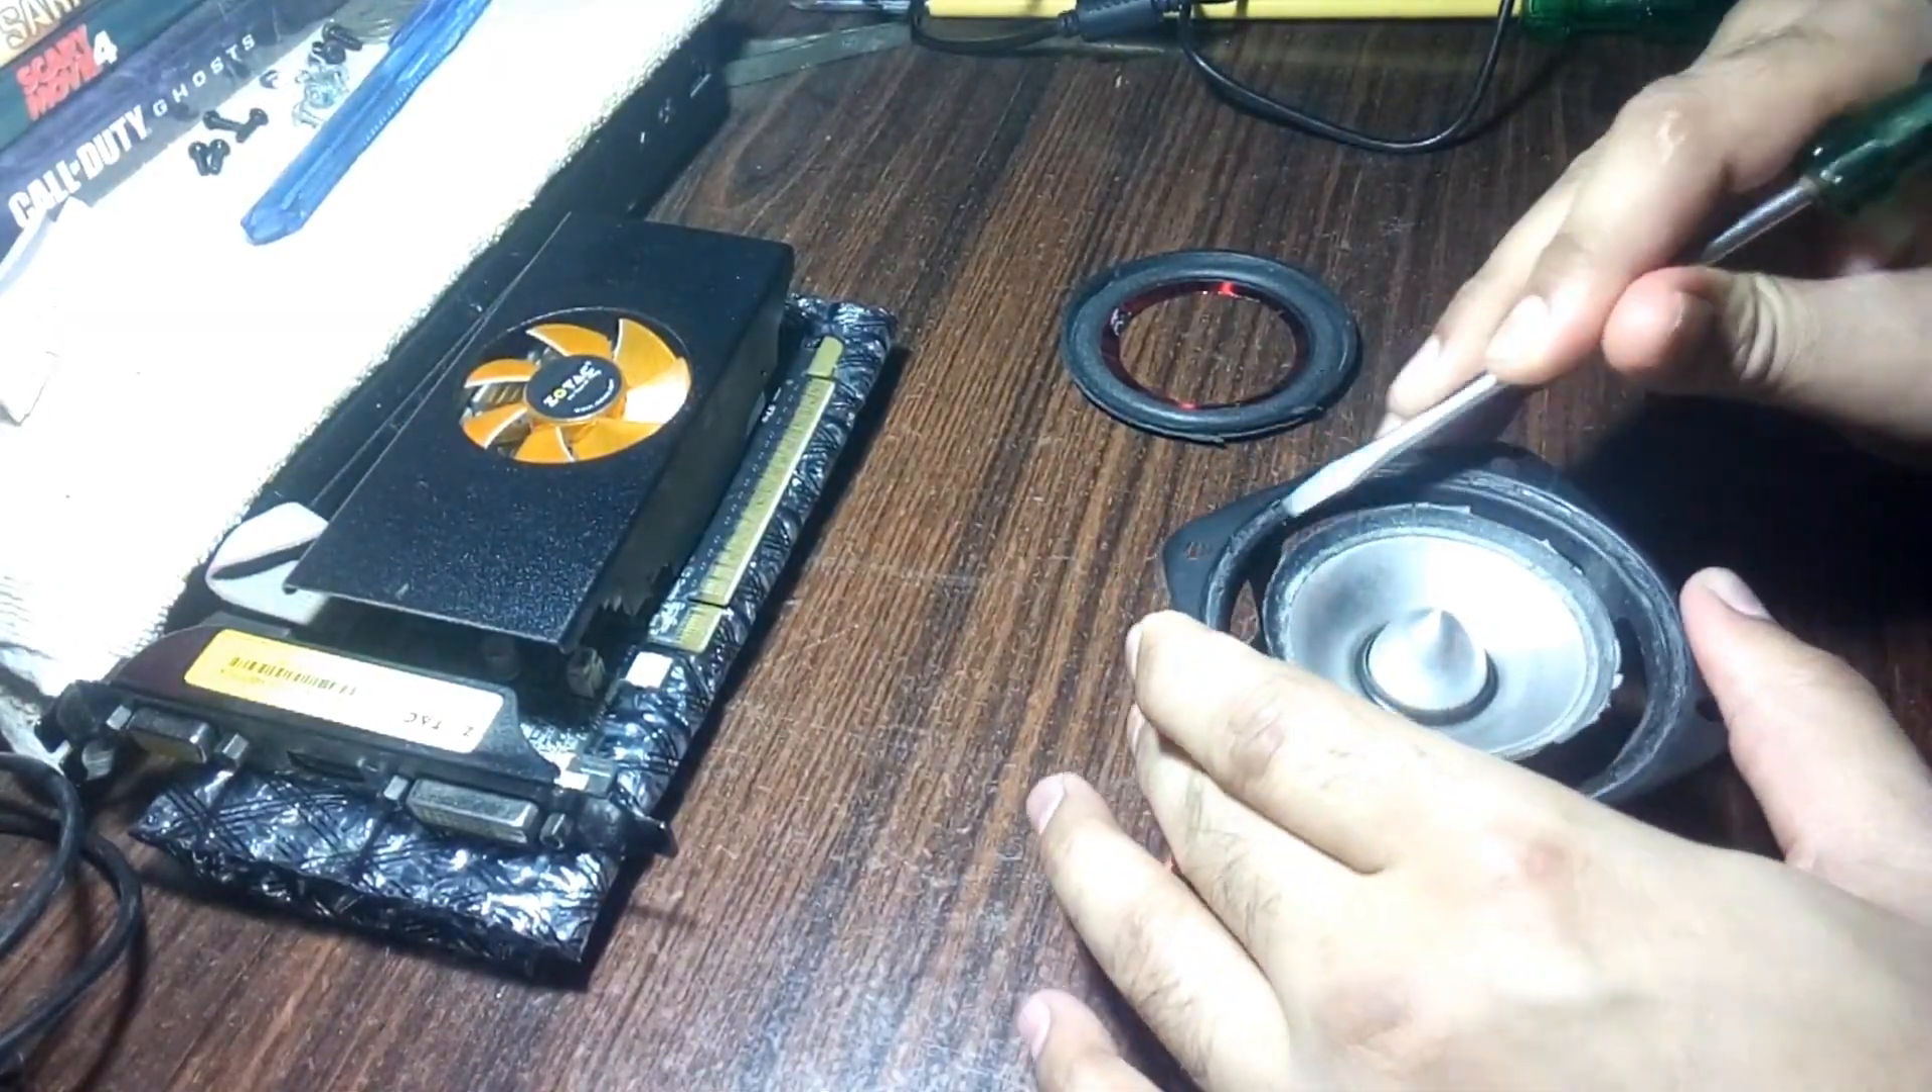I have already removed the surround and also the edges are clean but still i need to do some more cleaning.